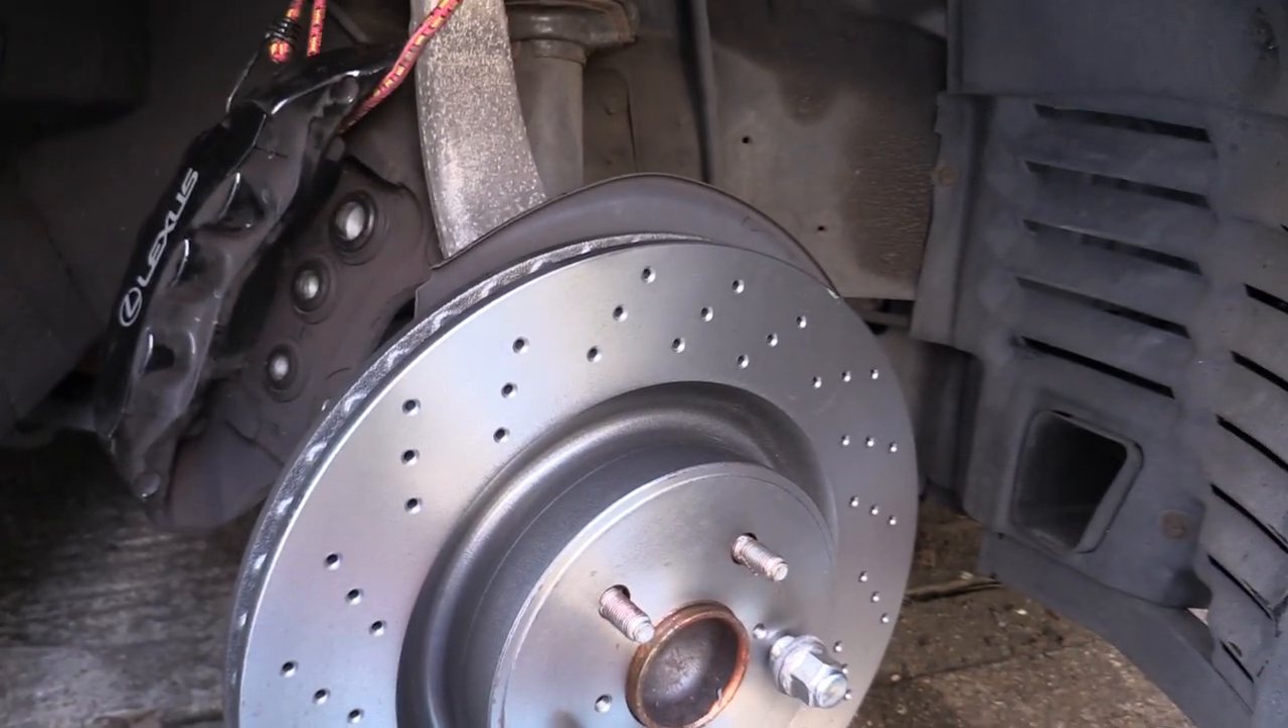That's the new disc in place and it will flop about unless you put a wheel nut on.